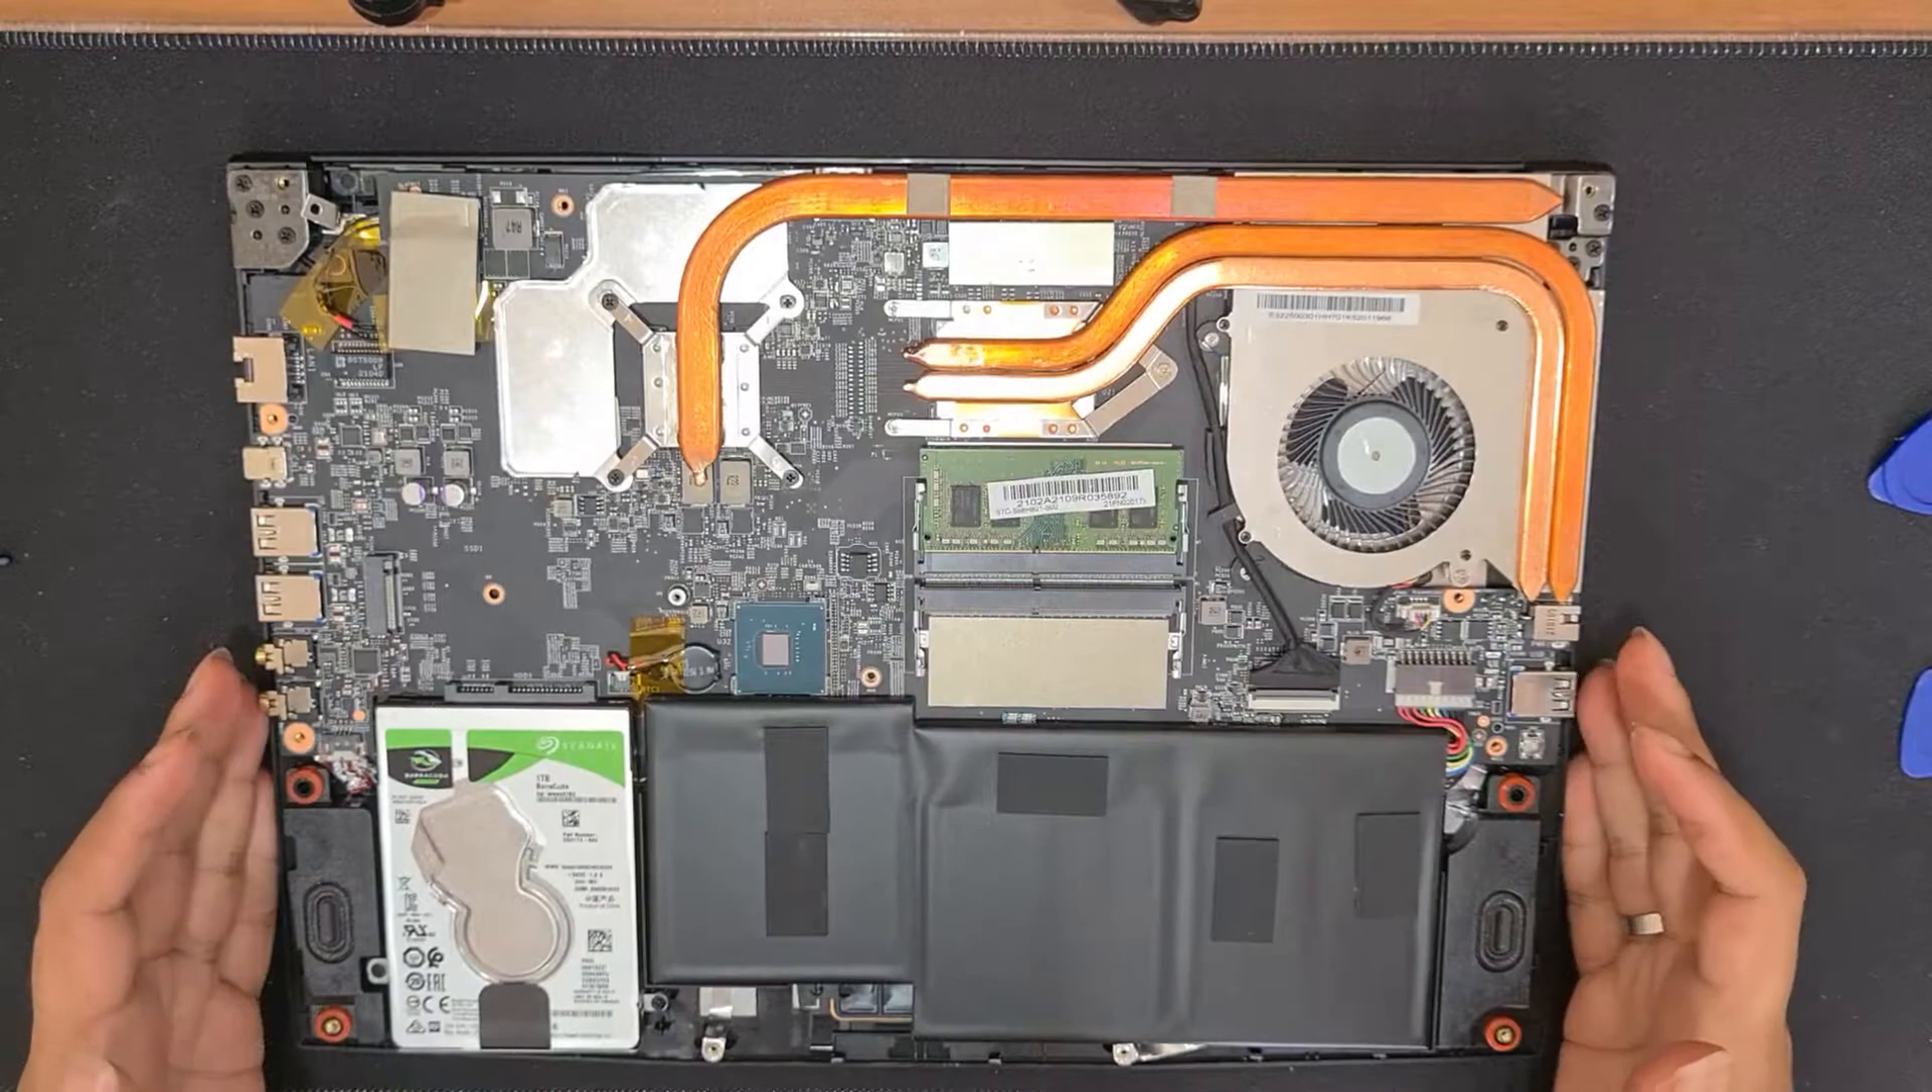Once the back panel is removed we now have access to the motherboard and all the slots that we need for this upgrade process.